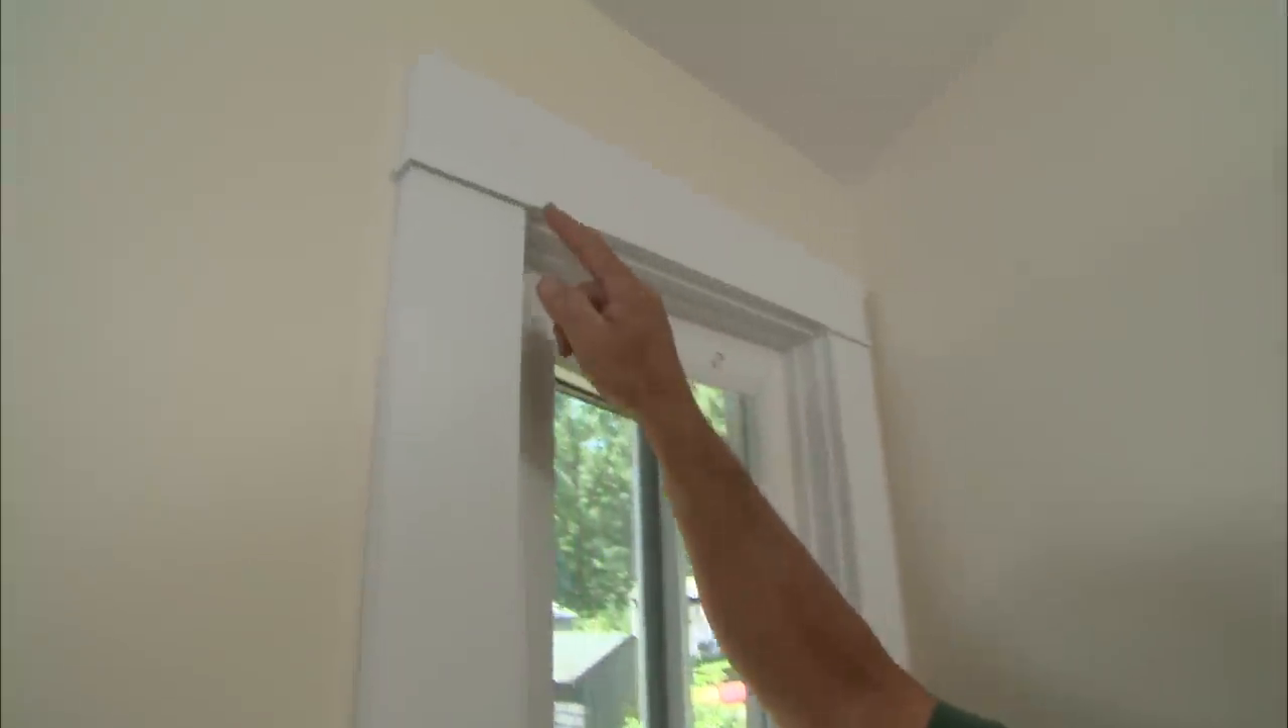We've already built the sides and the header.